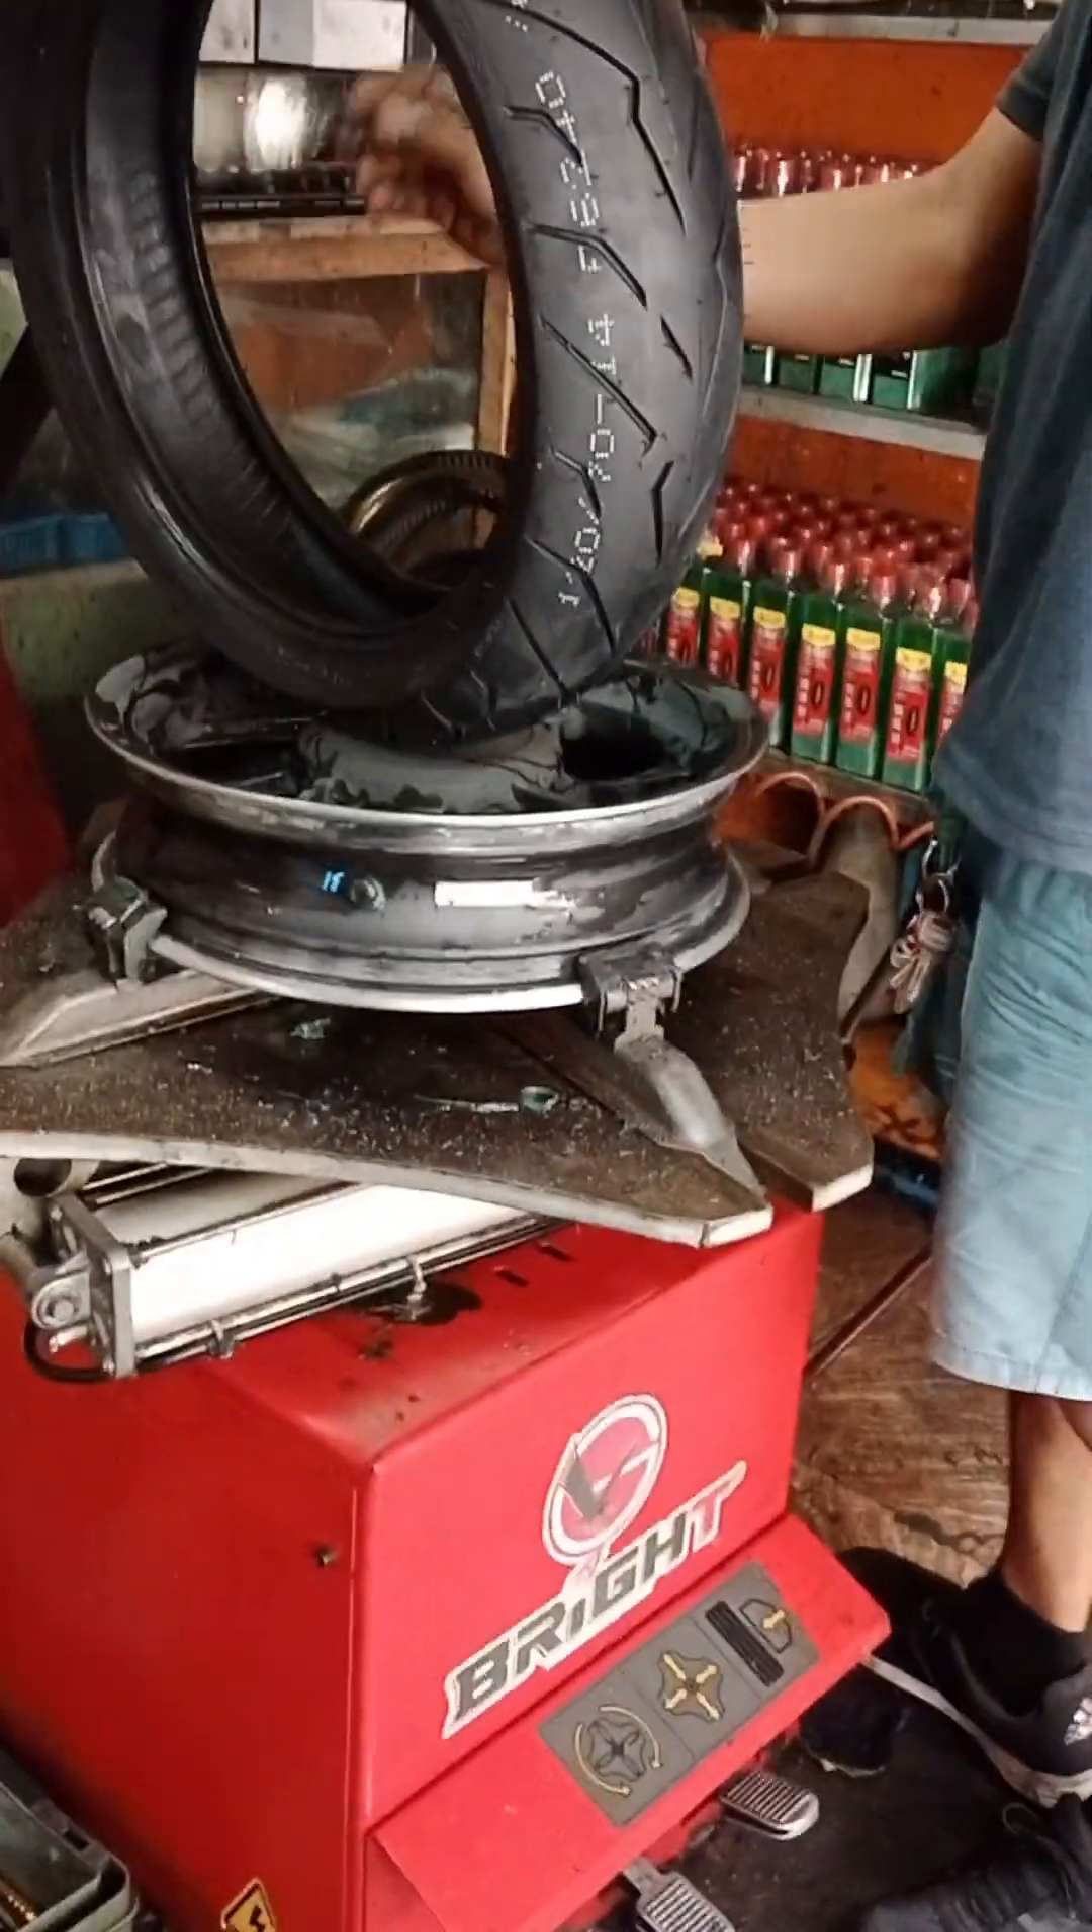Ayan, kinuha na ni kuya yung bagong gulong at ikakabit na niya rito.